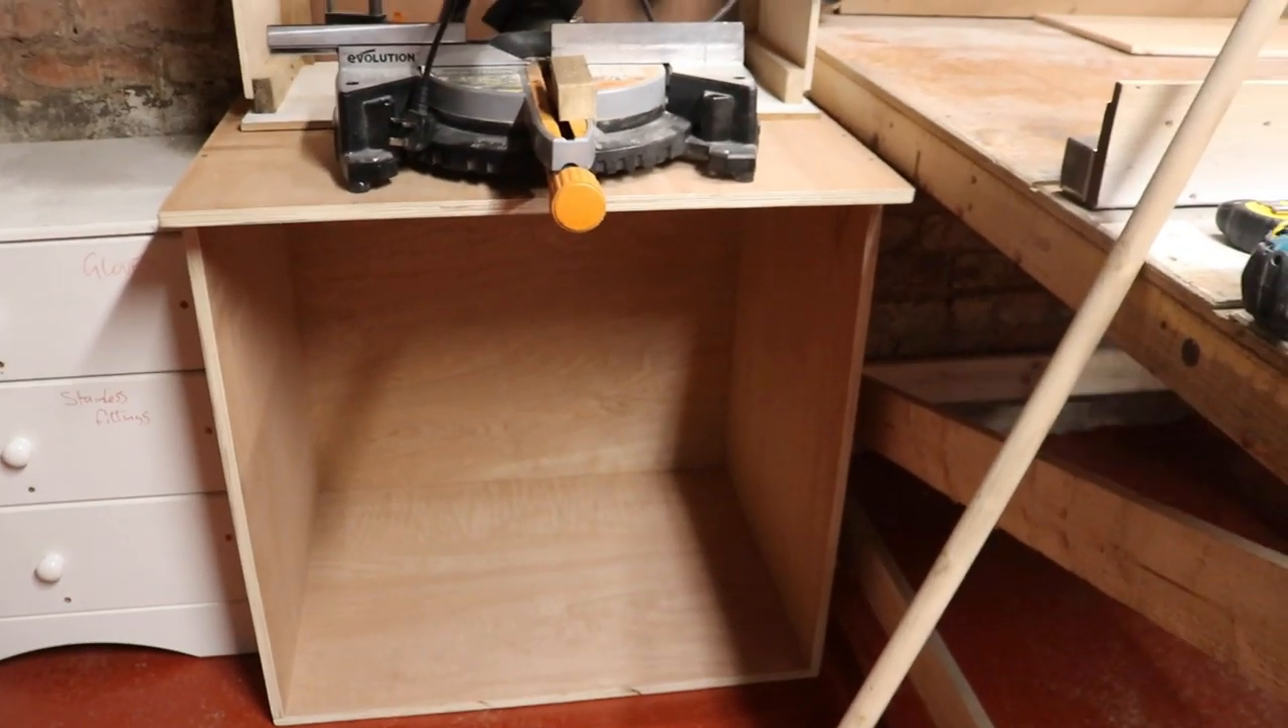I've built this cupboard it's yet to receive a couple of doors on the front to keep all the dust out.